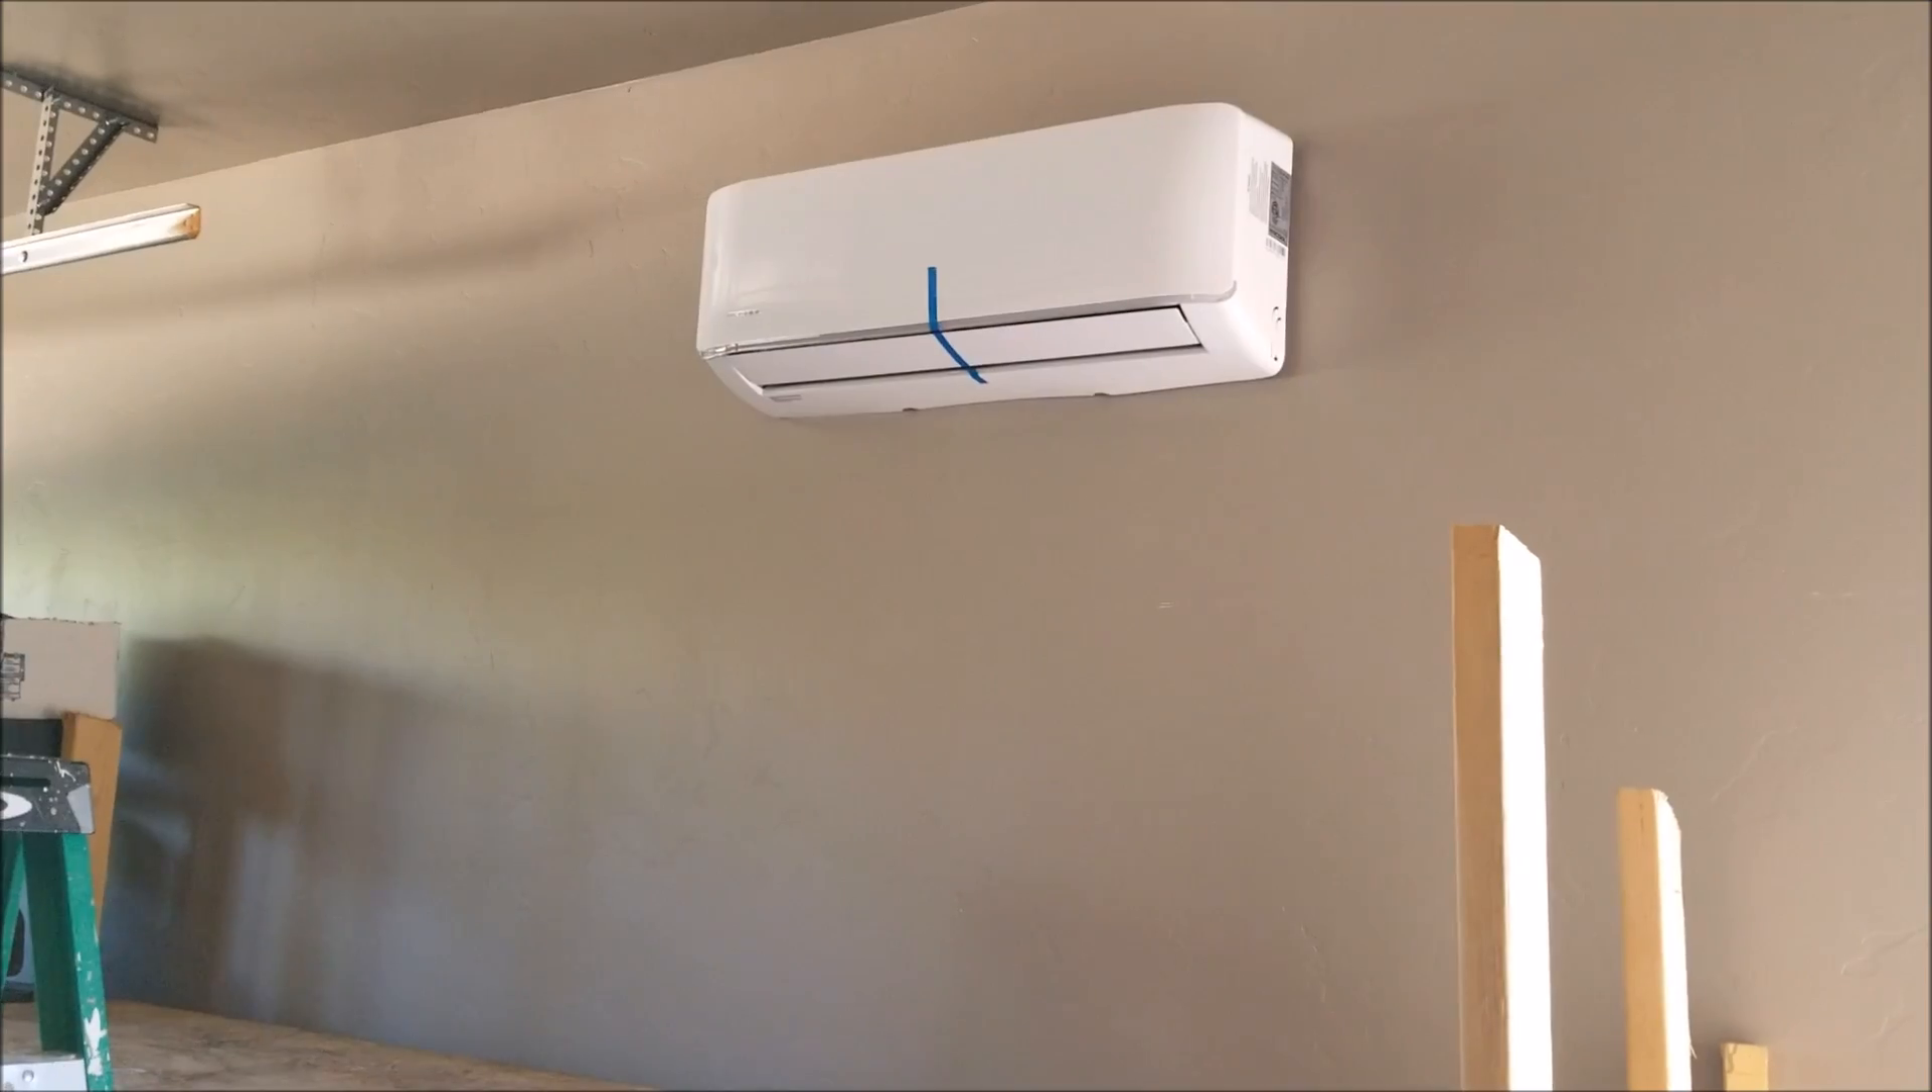So I finally got the inside unit mounted and it's not really heavy.